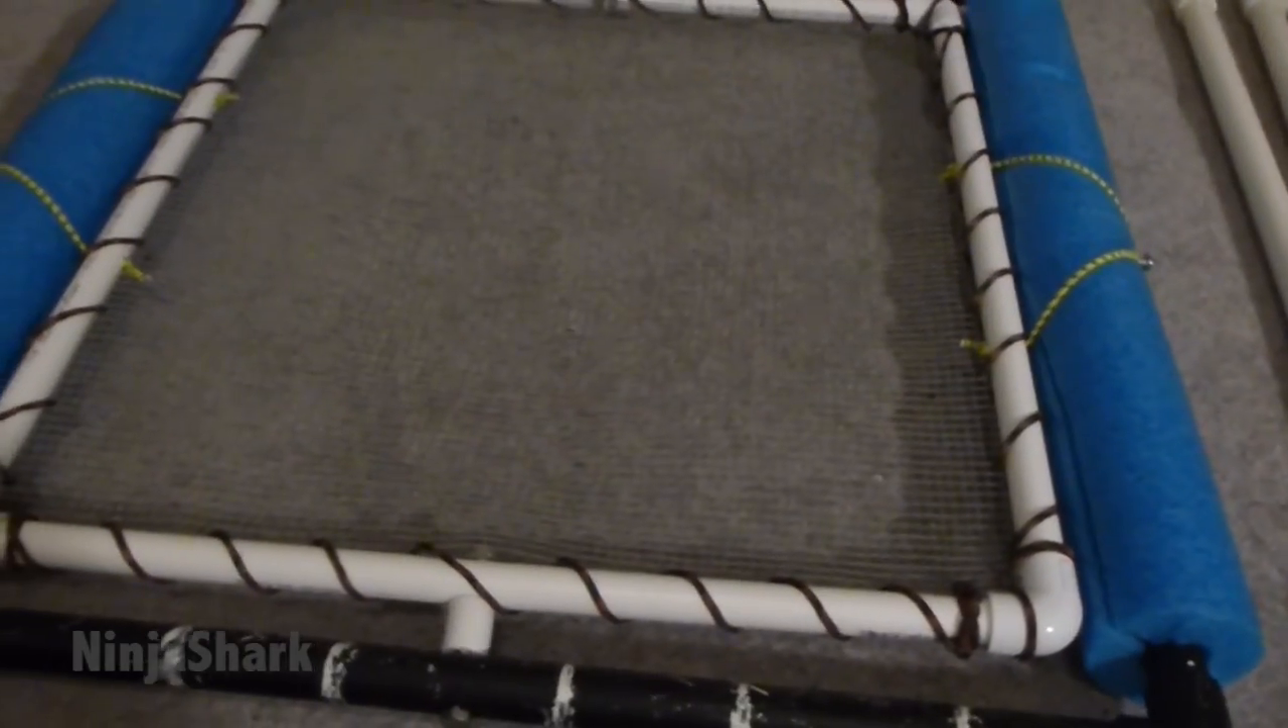Alright, so I finished up the sifter, um, wrapped it up with the paracord.